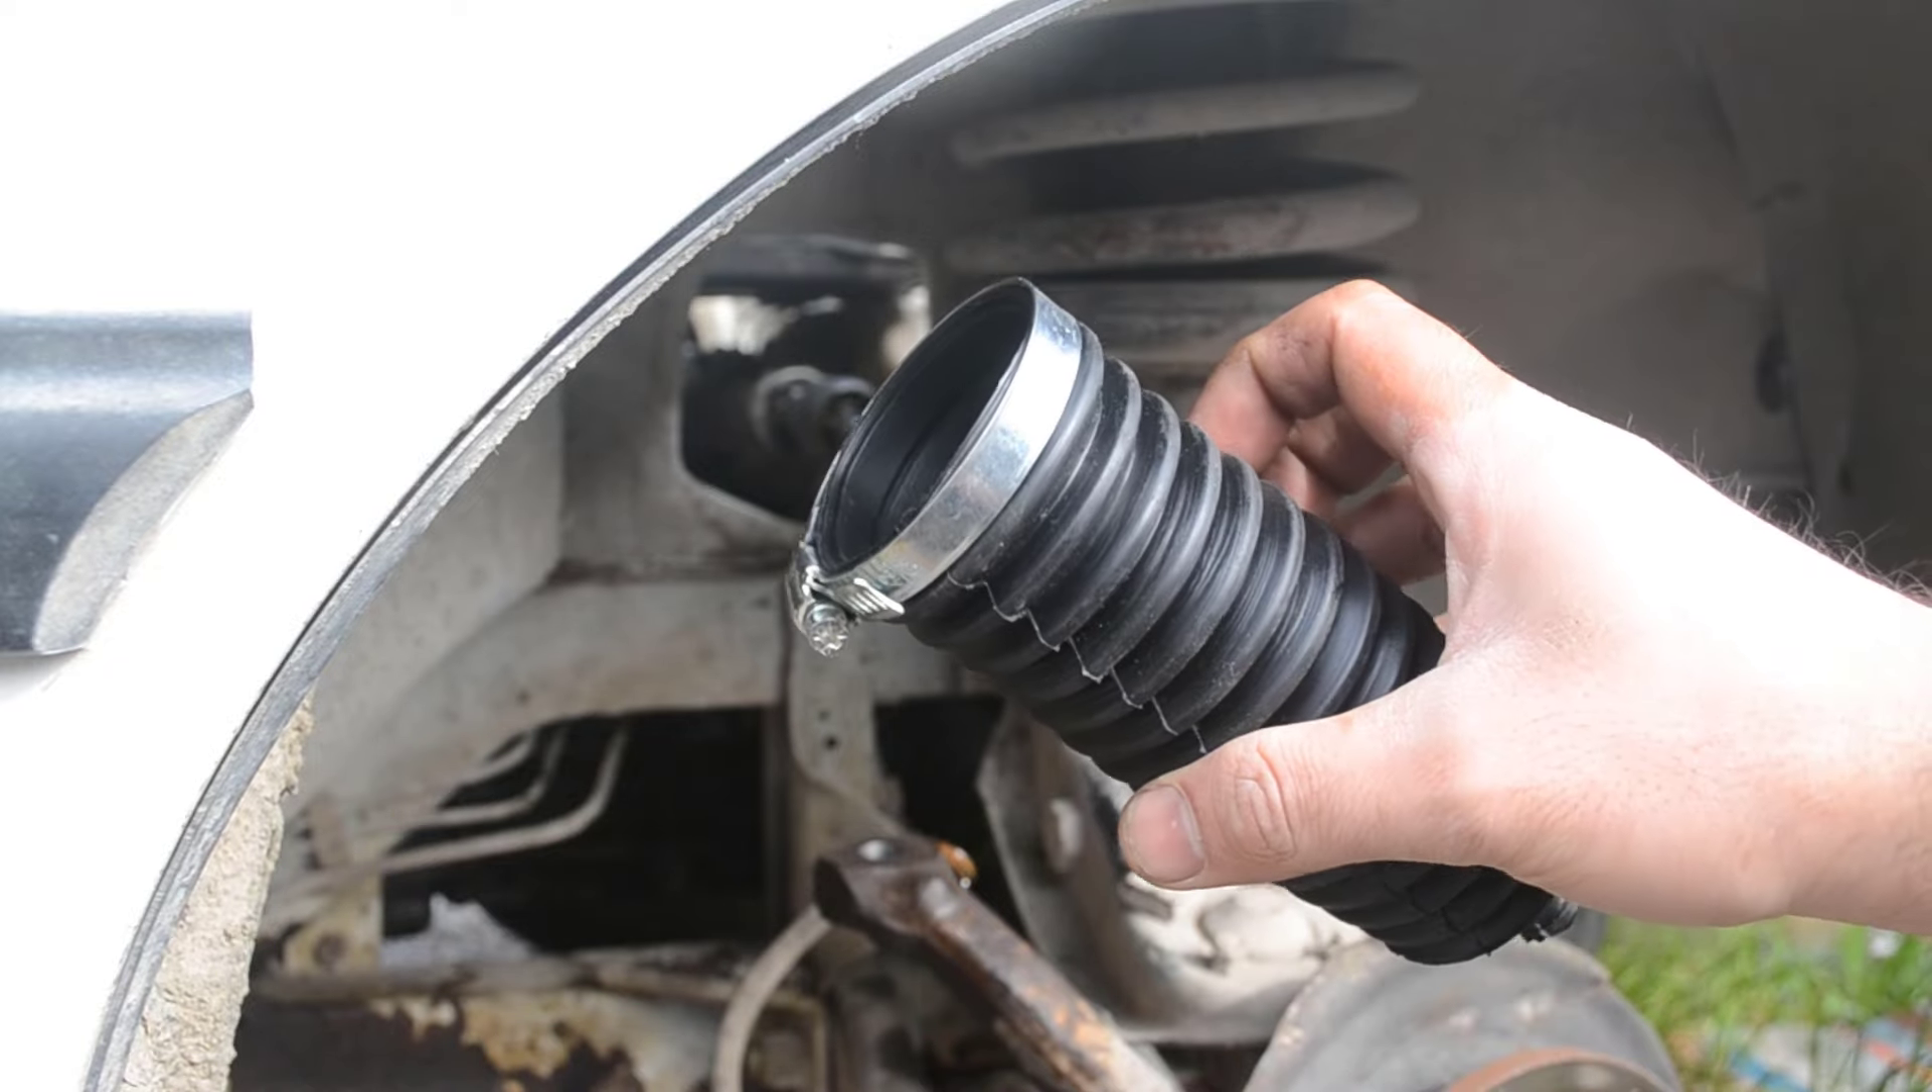Evet gördüğünüz gibi yeni körüğümüzün kelepçesini taktım.